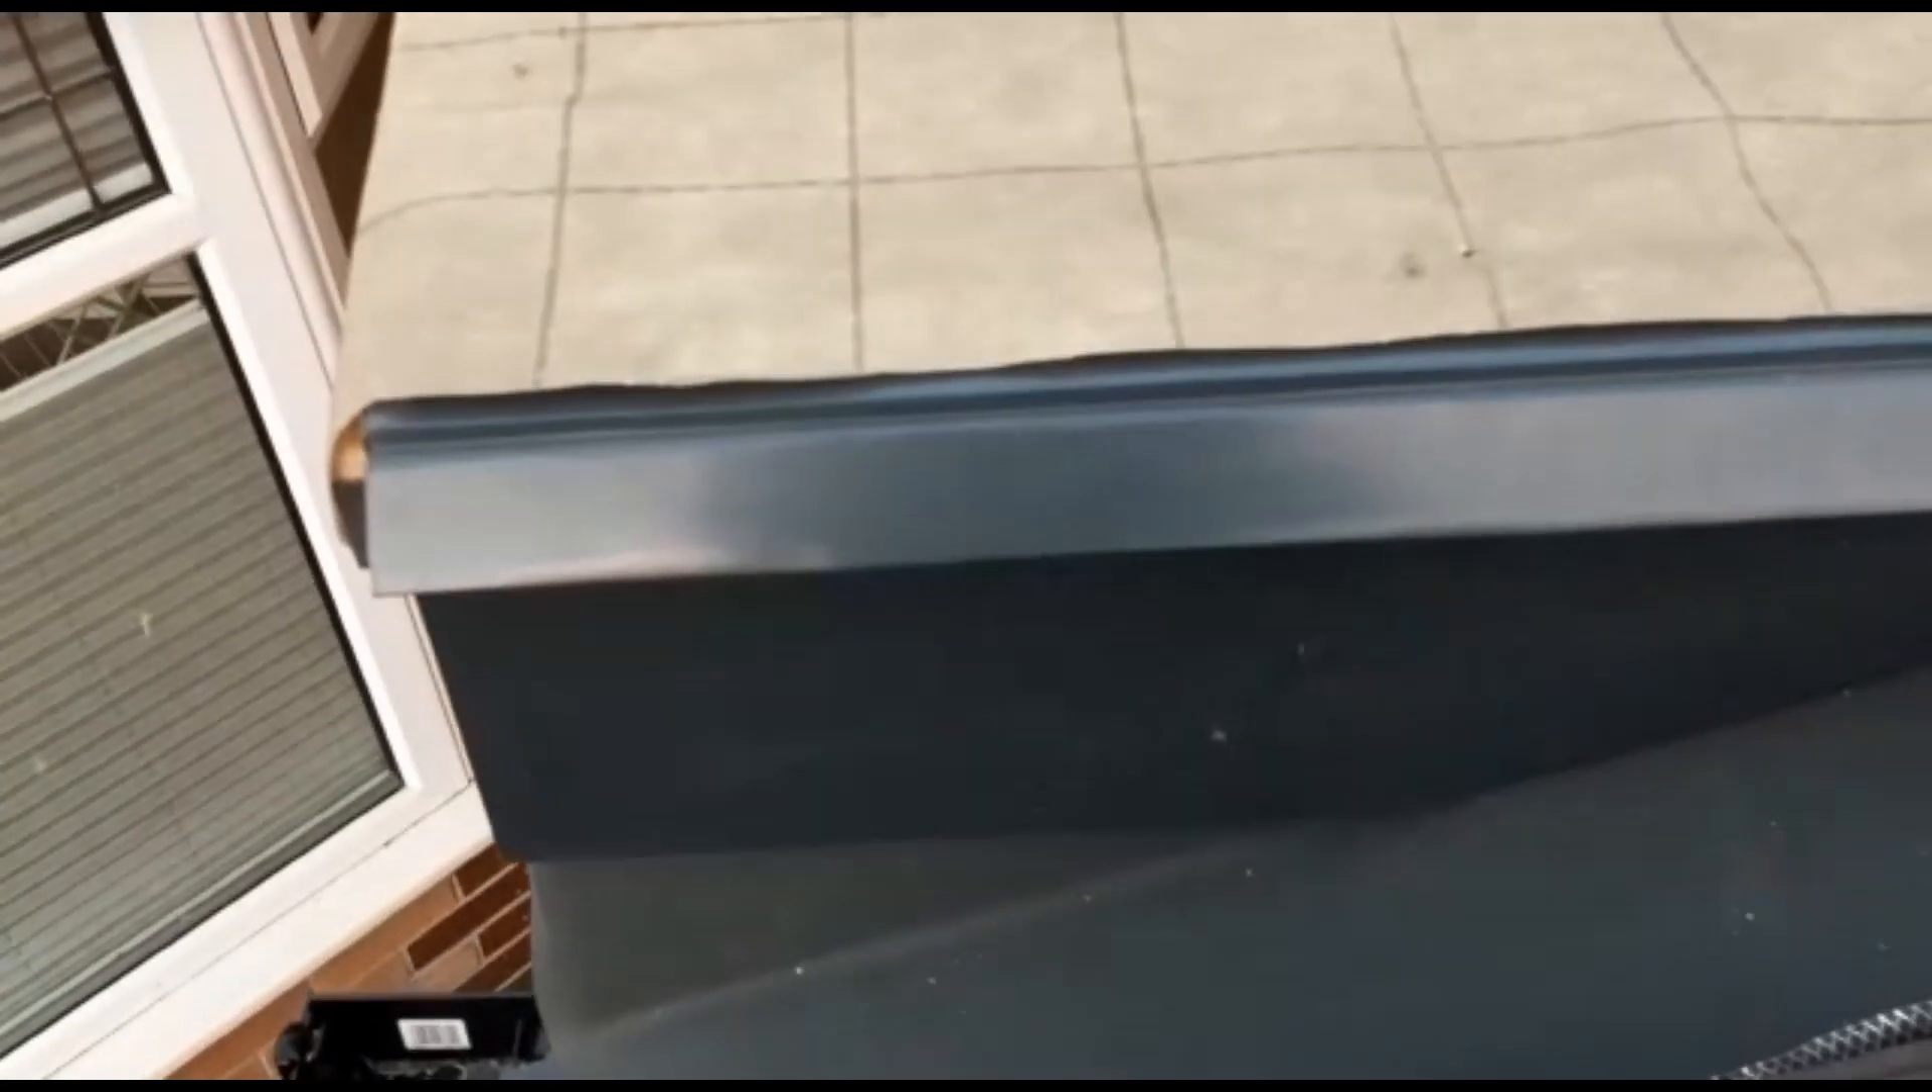I've got the fascia board on.